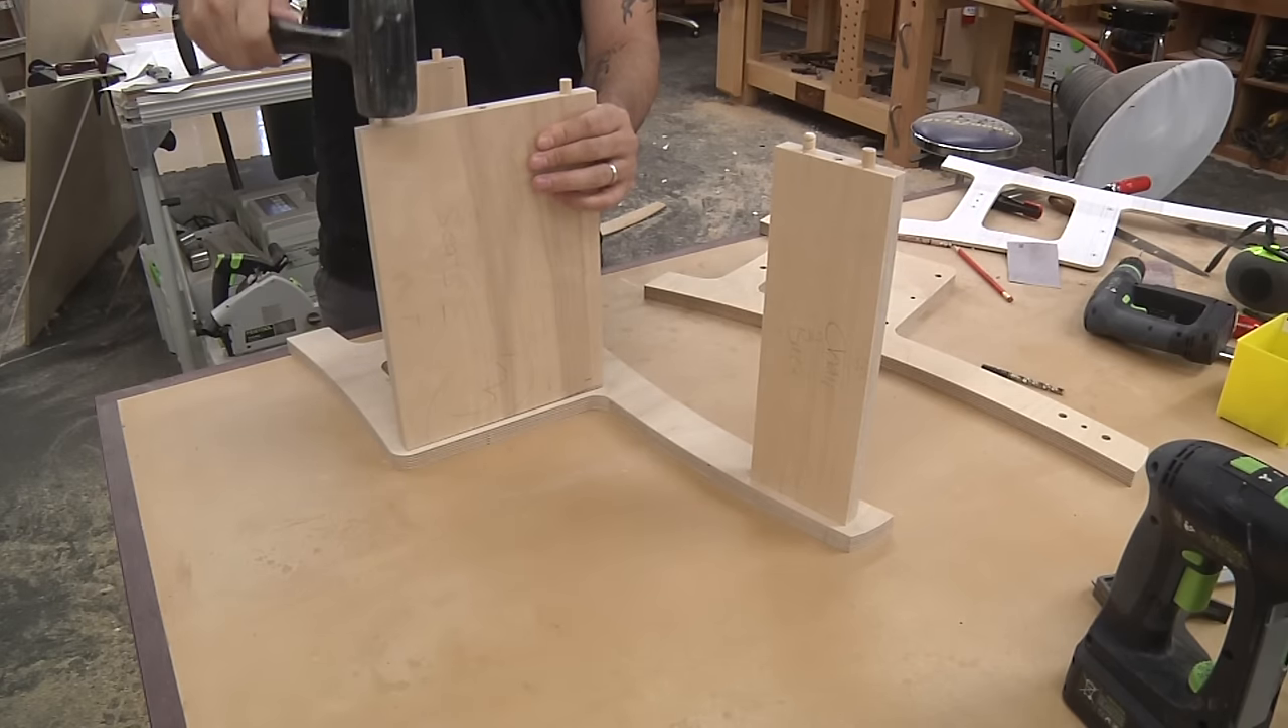With the dowels and inserts installed, we could do a little dry assembly just to make sure it all goes together.